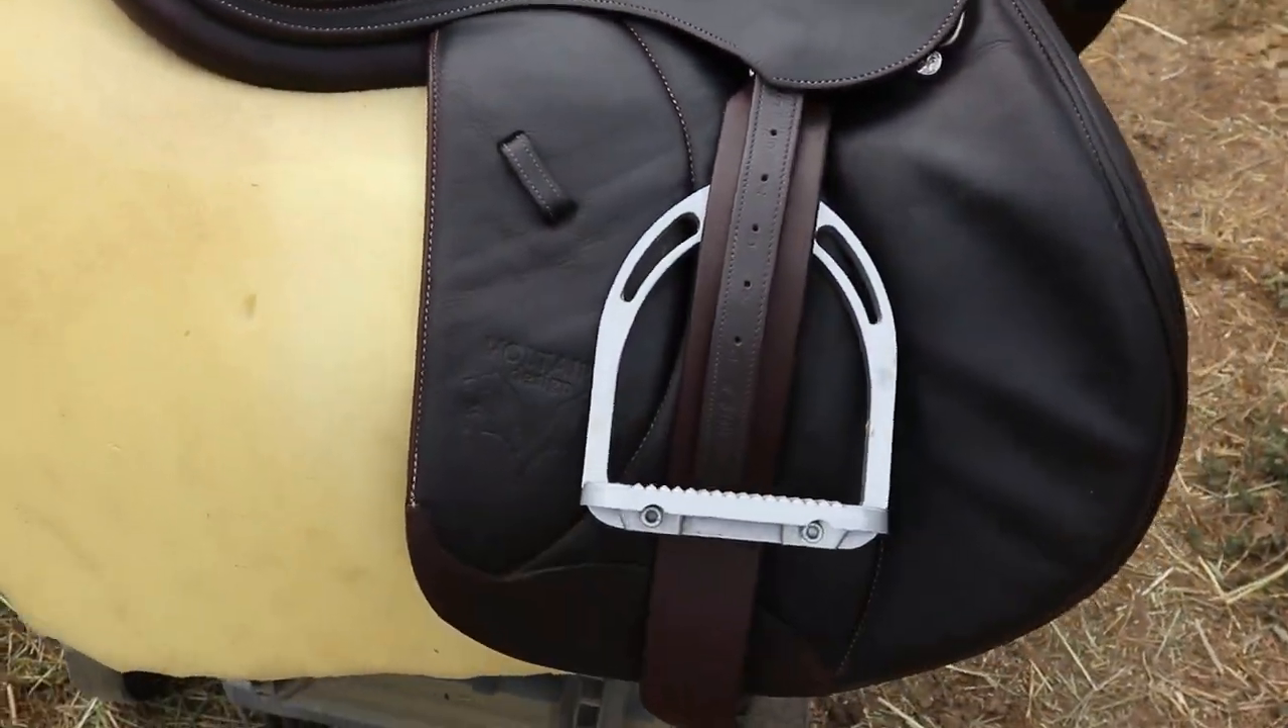I have my stirrups on and I am all ready to go.